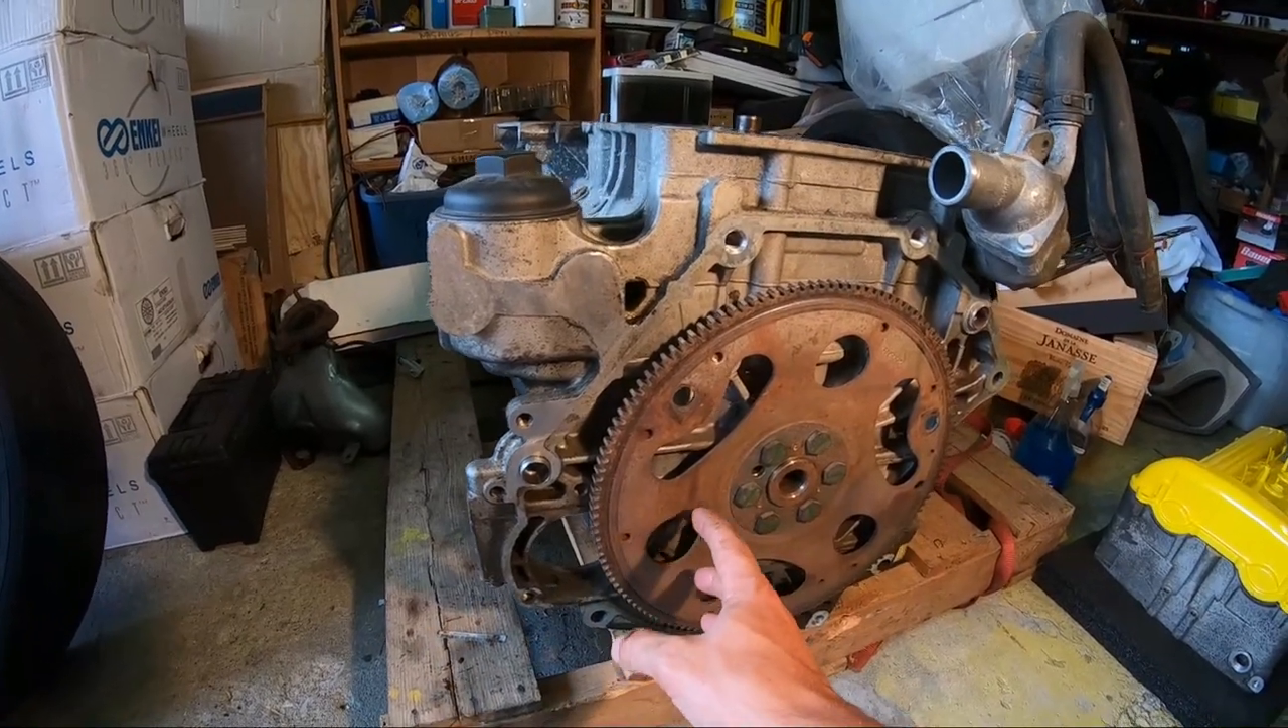We got to take off this flywheel we got a couple bolts here that we need to remove.